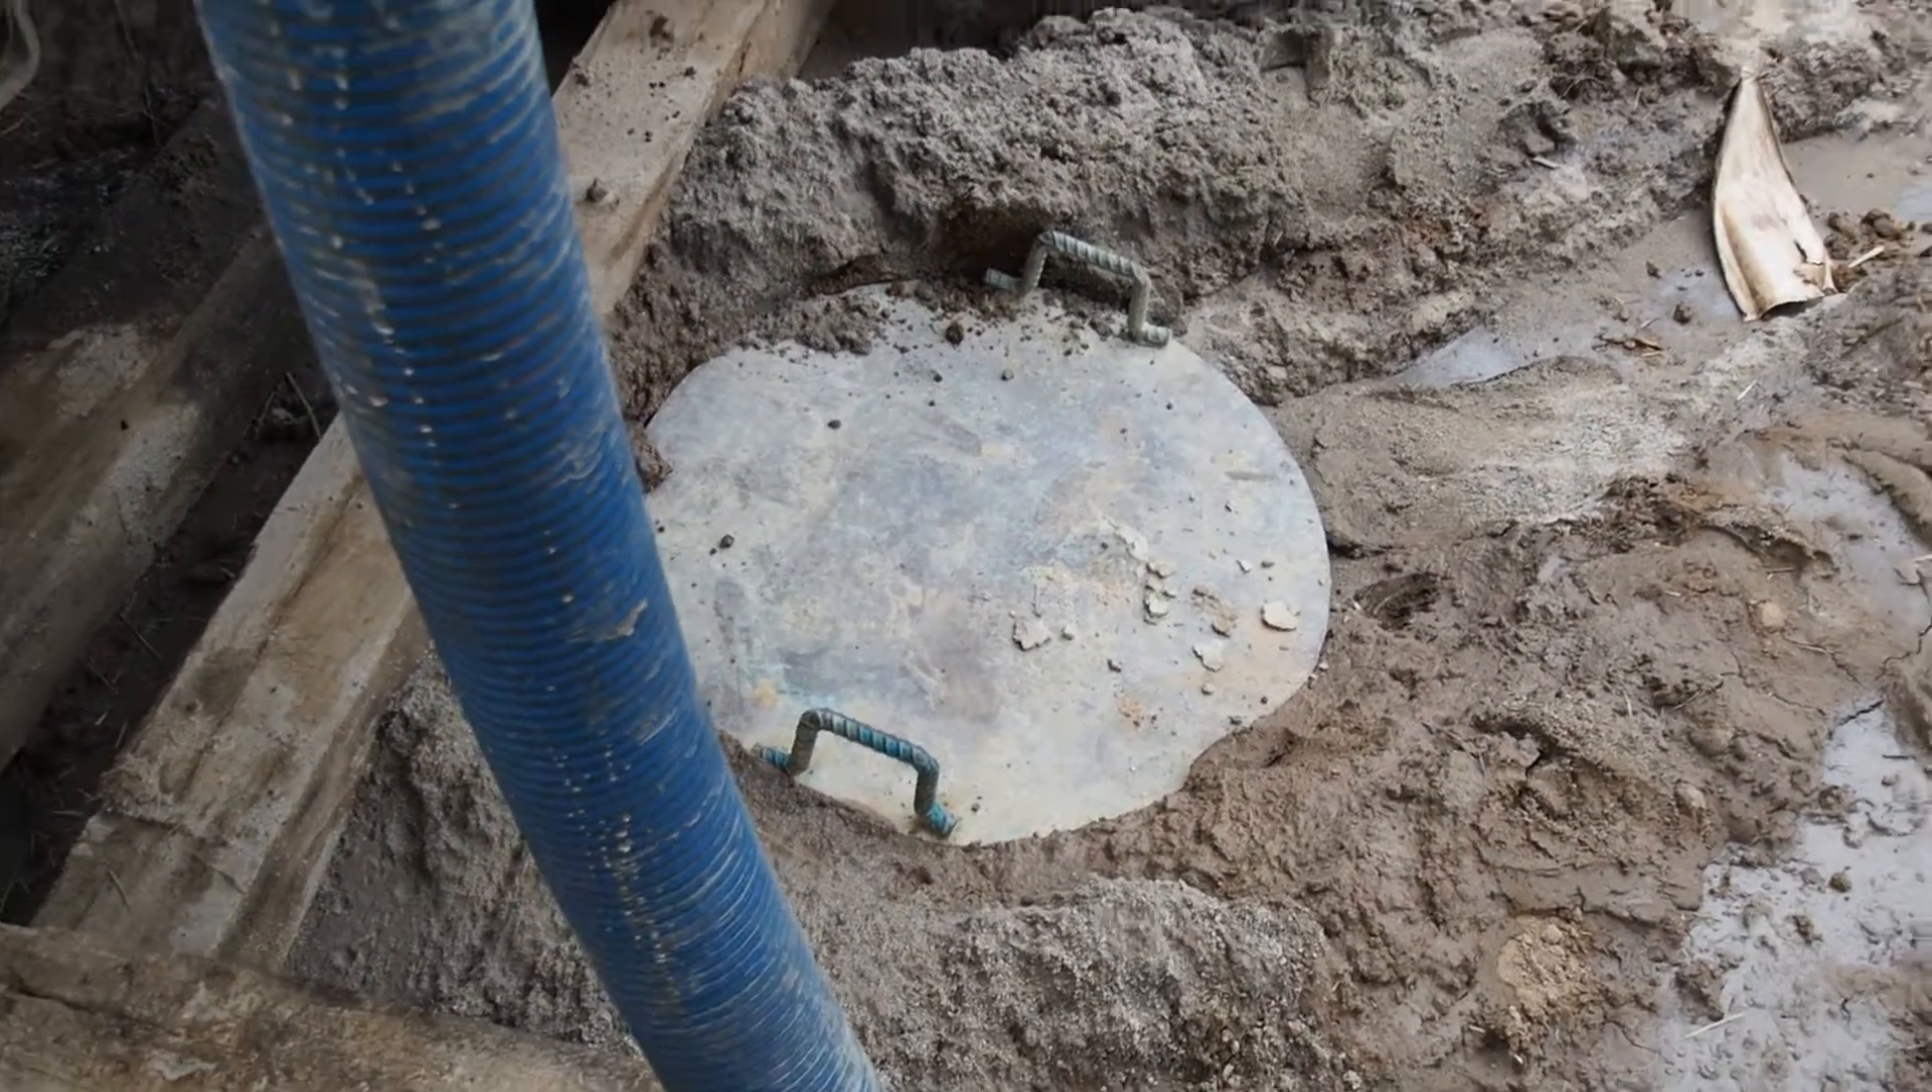There we go, we've got a lid on the cap itself and we're just waiting for the big drill bit now.